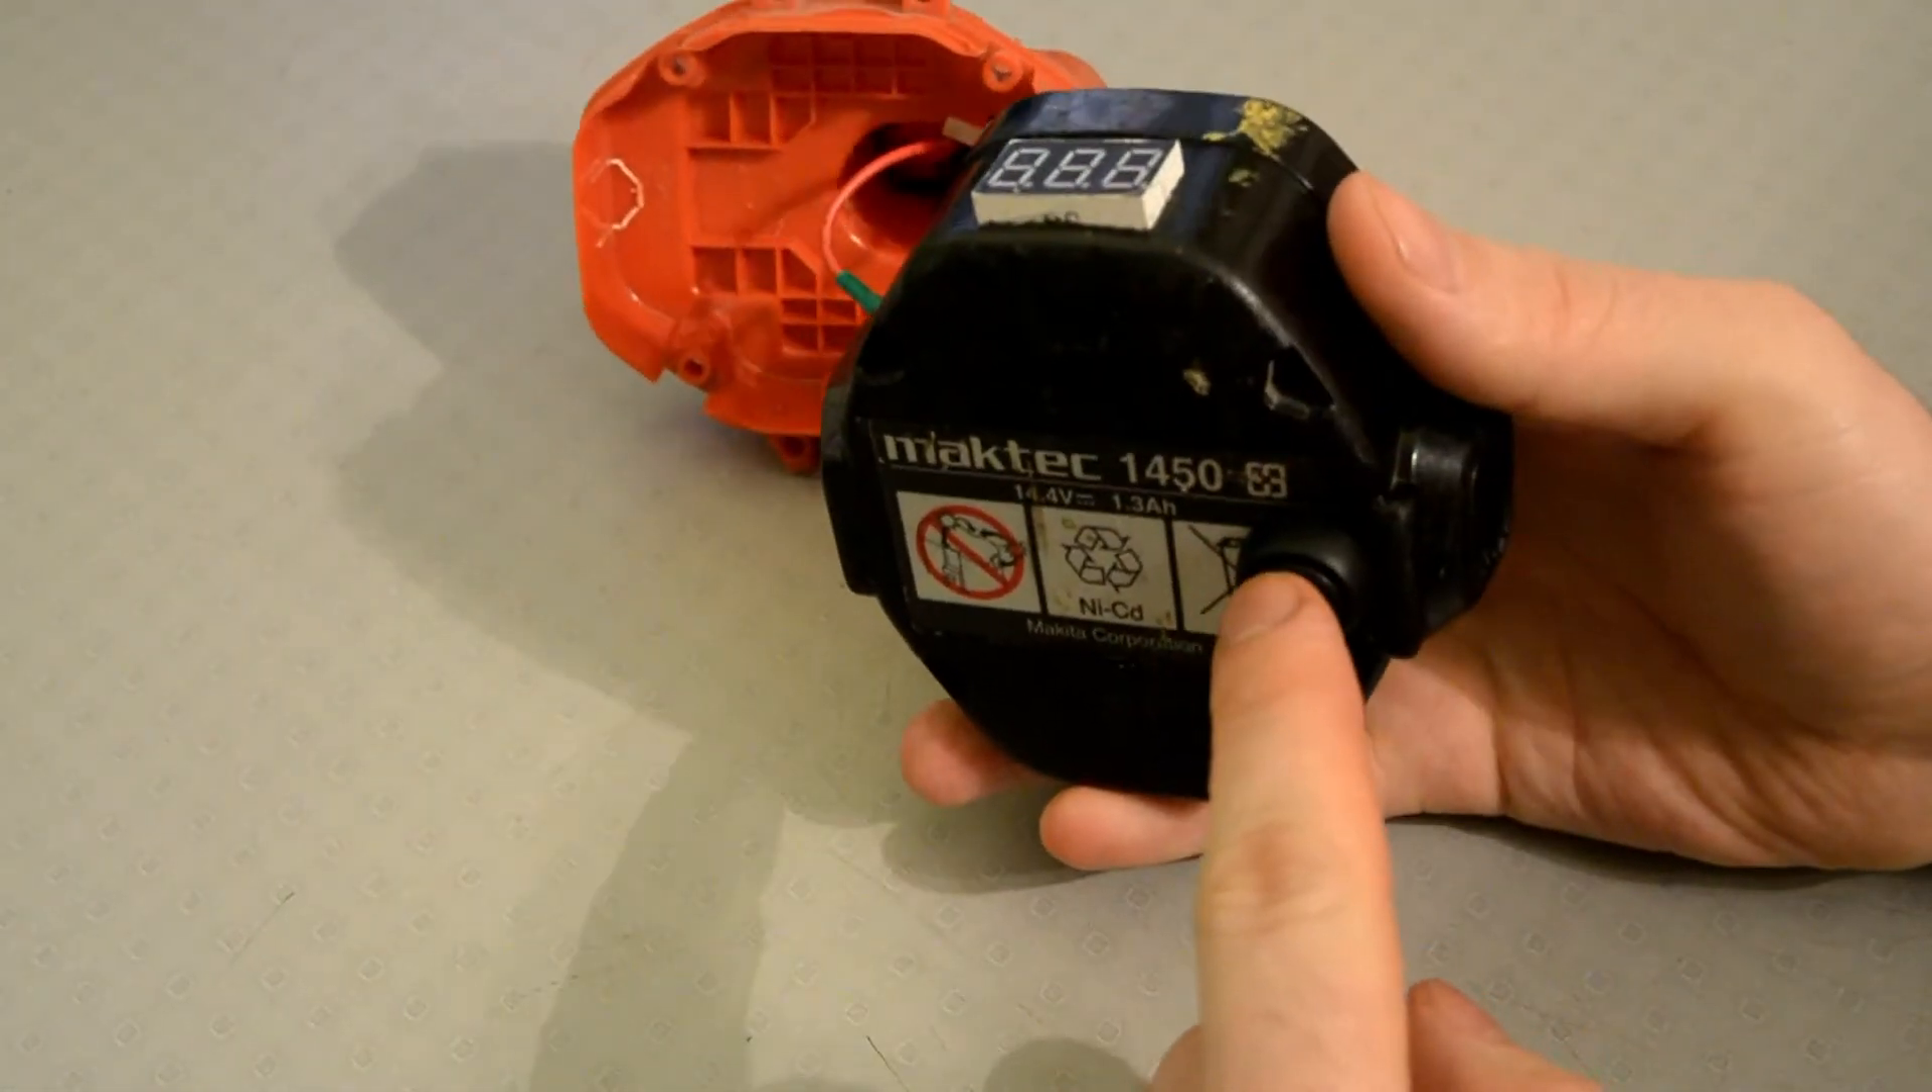Сюда я вставил вольтметр просверлил дырку.